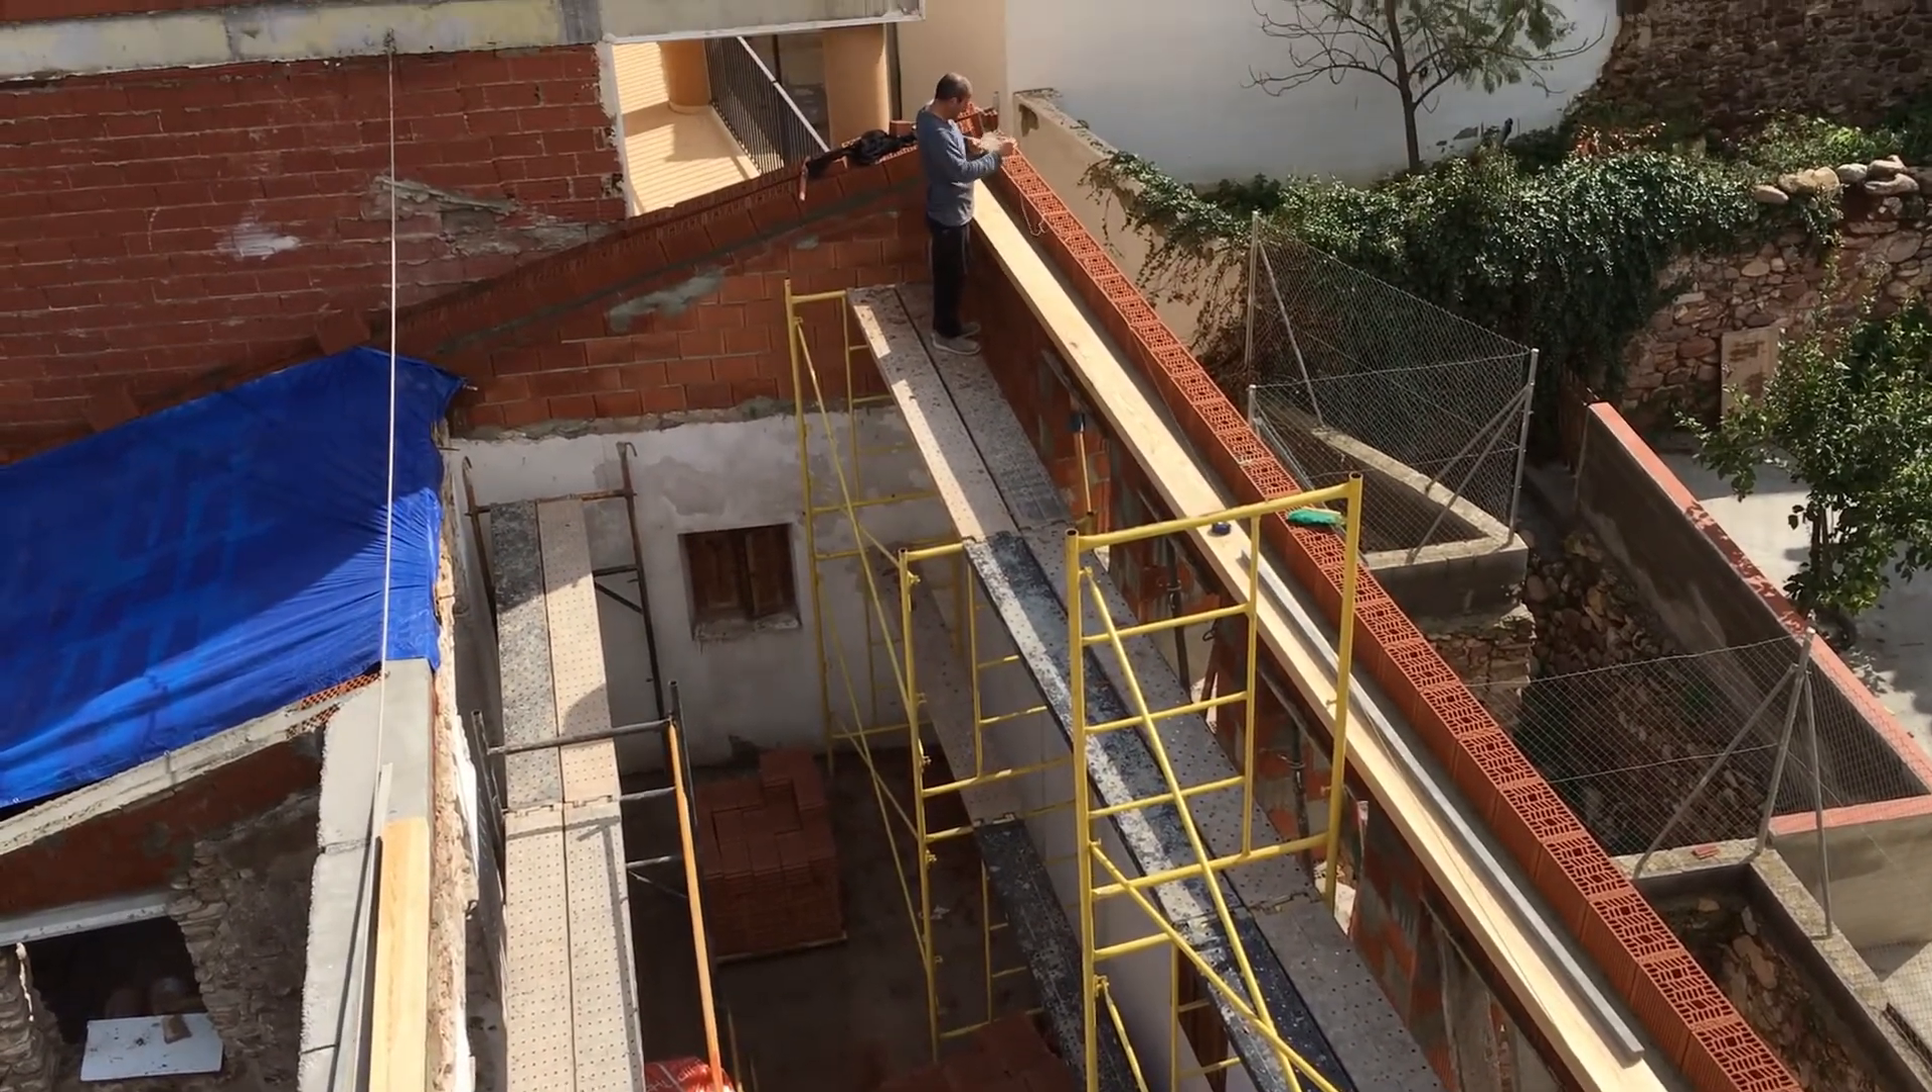The walls have all been finished now and the roof is ready to go on.